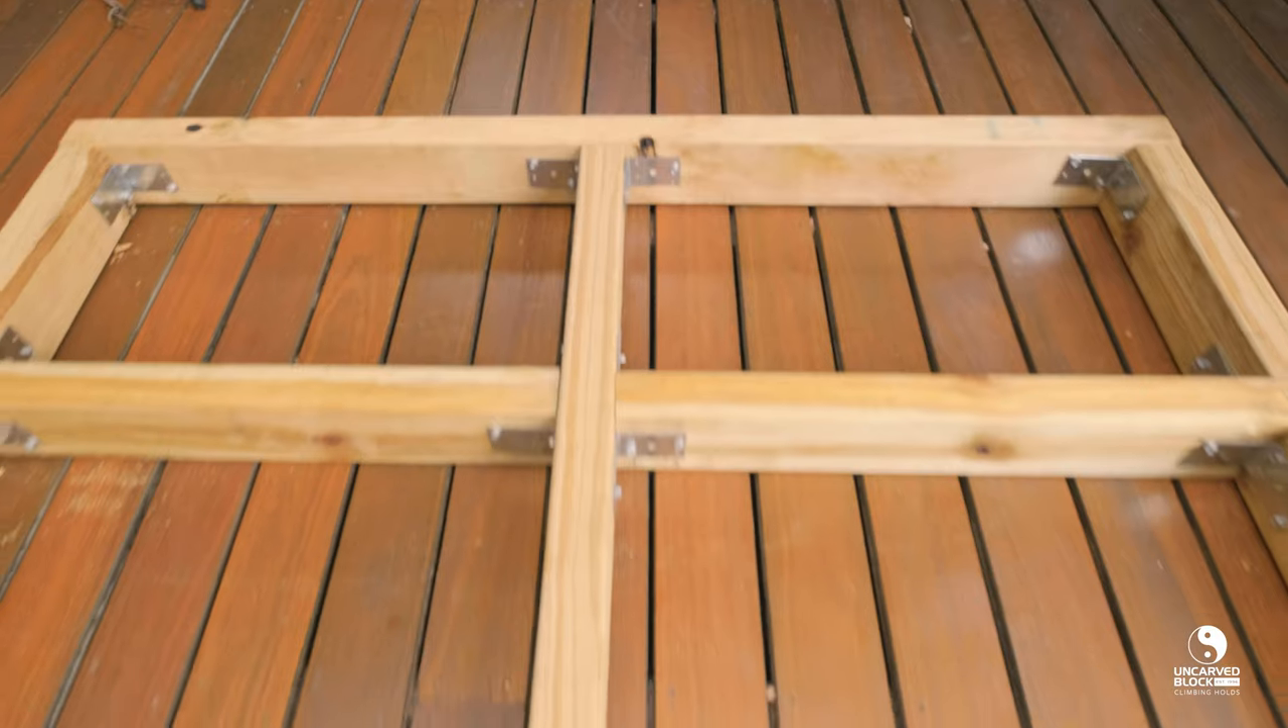You've now got a nice sturdy frame ready for your ply panel.